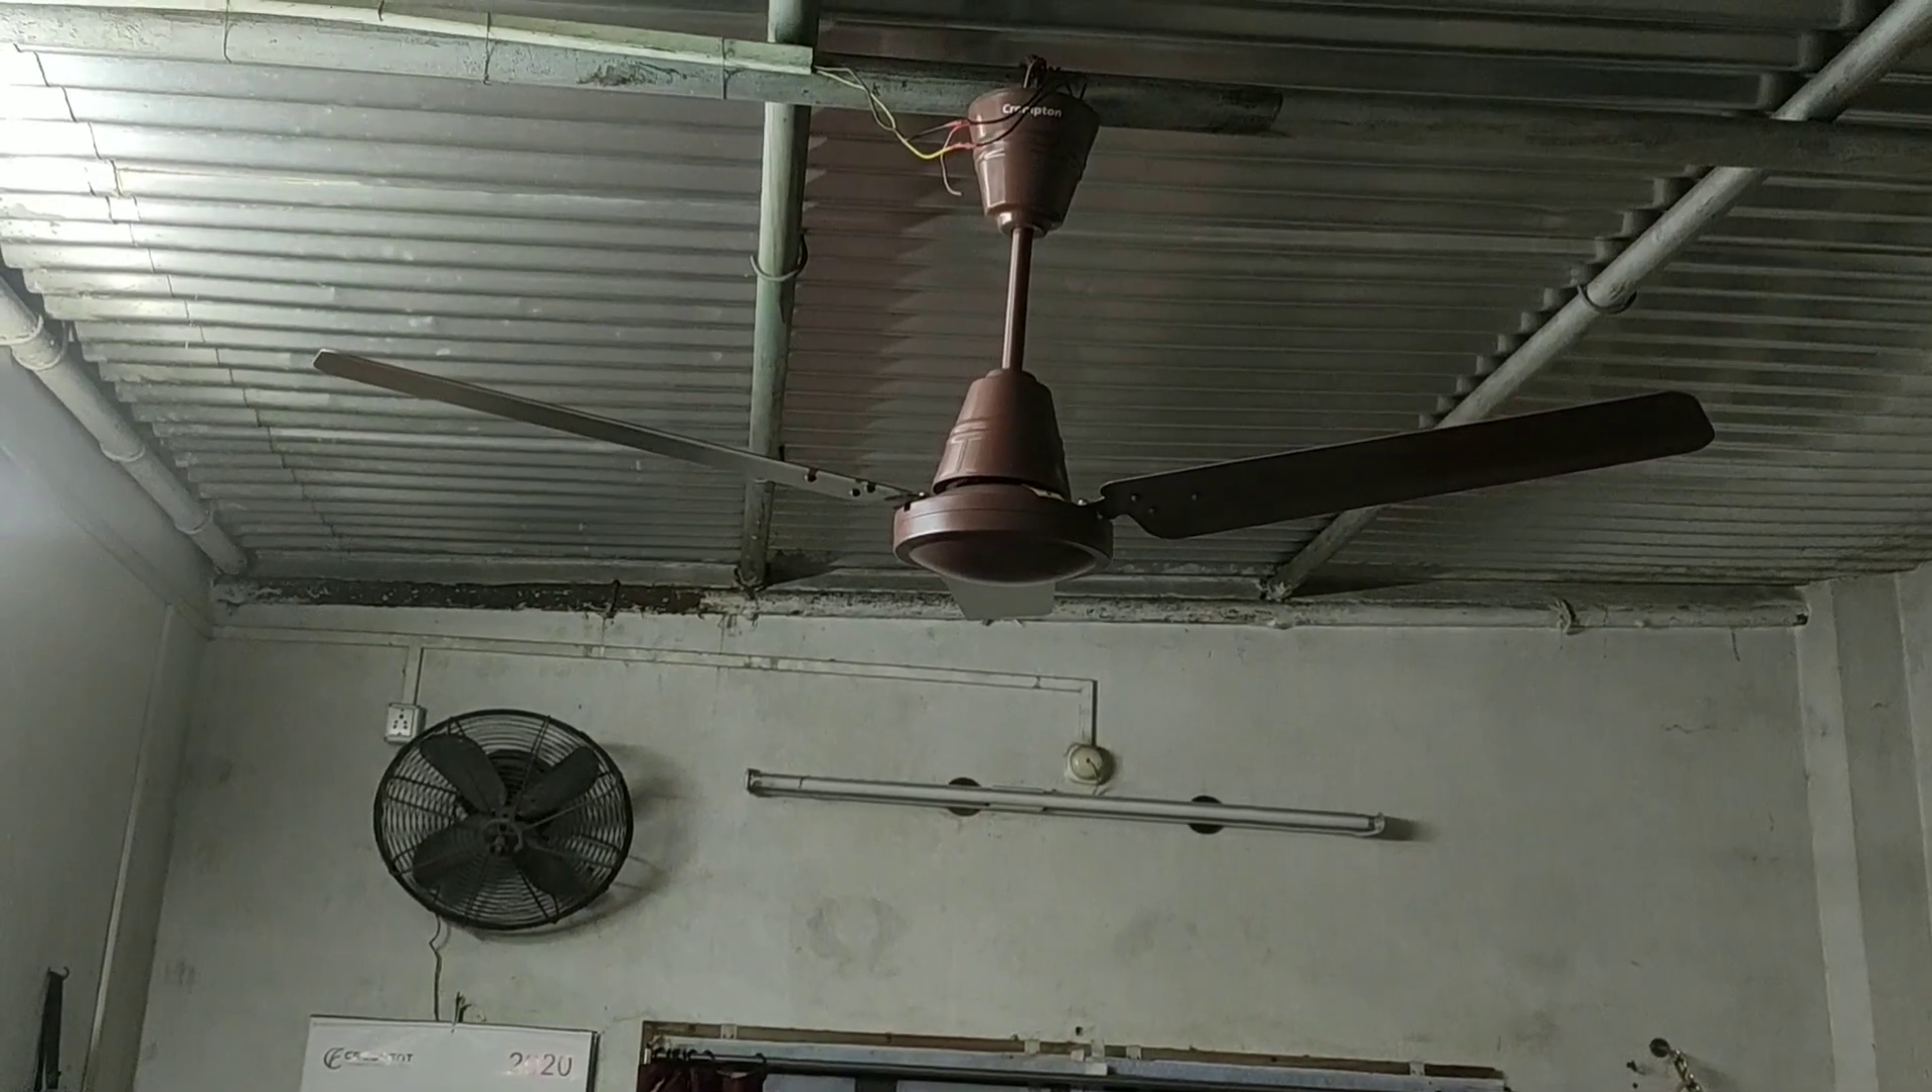Okay so guys here you can see i have already installed the fan.